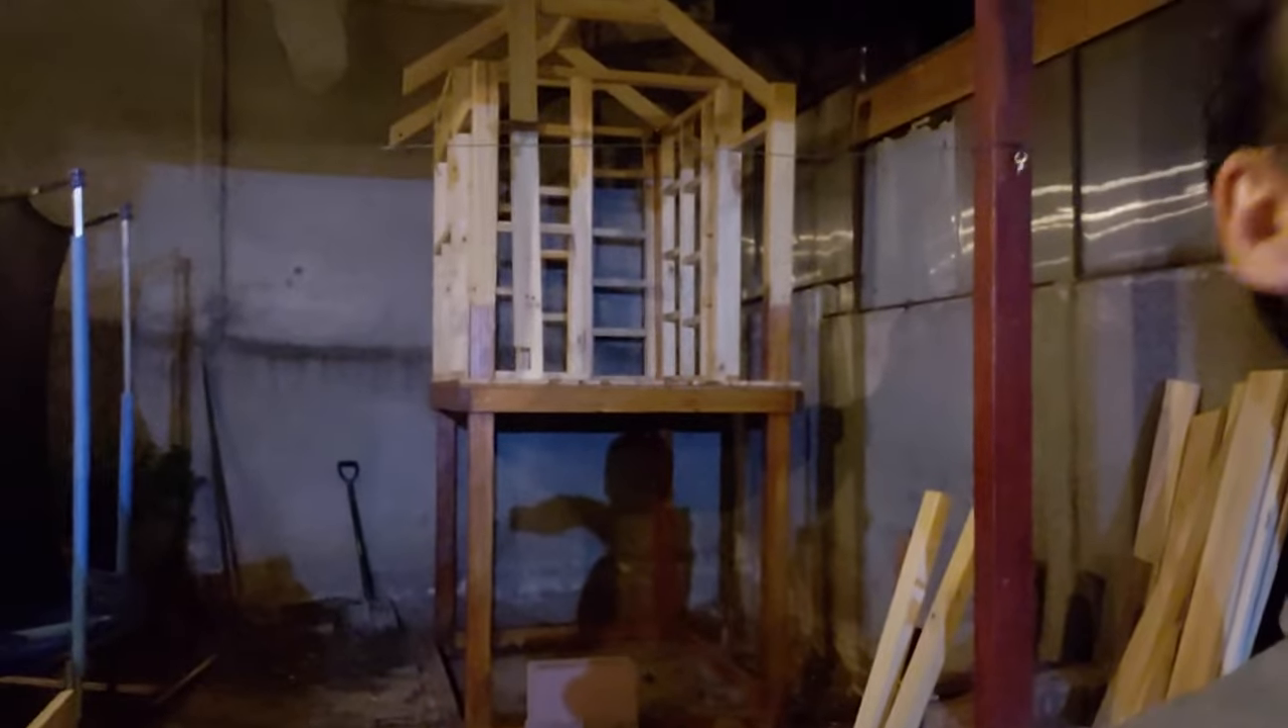Bueno, hoy día ya terminamos lo que son las bases para el techo.